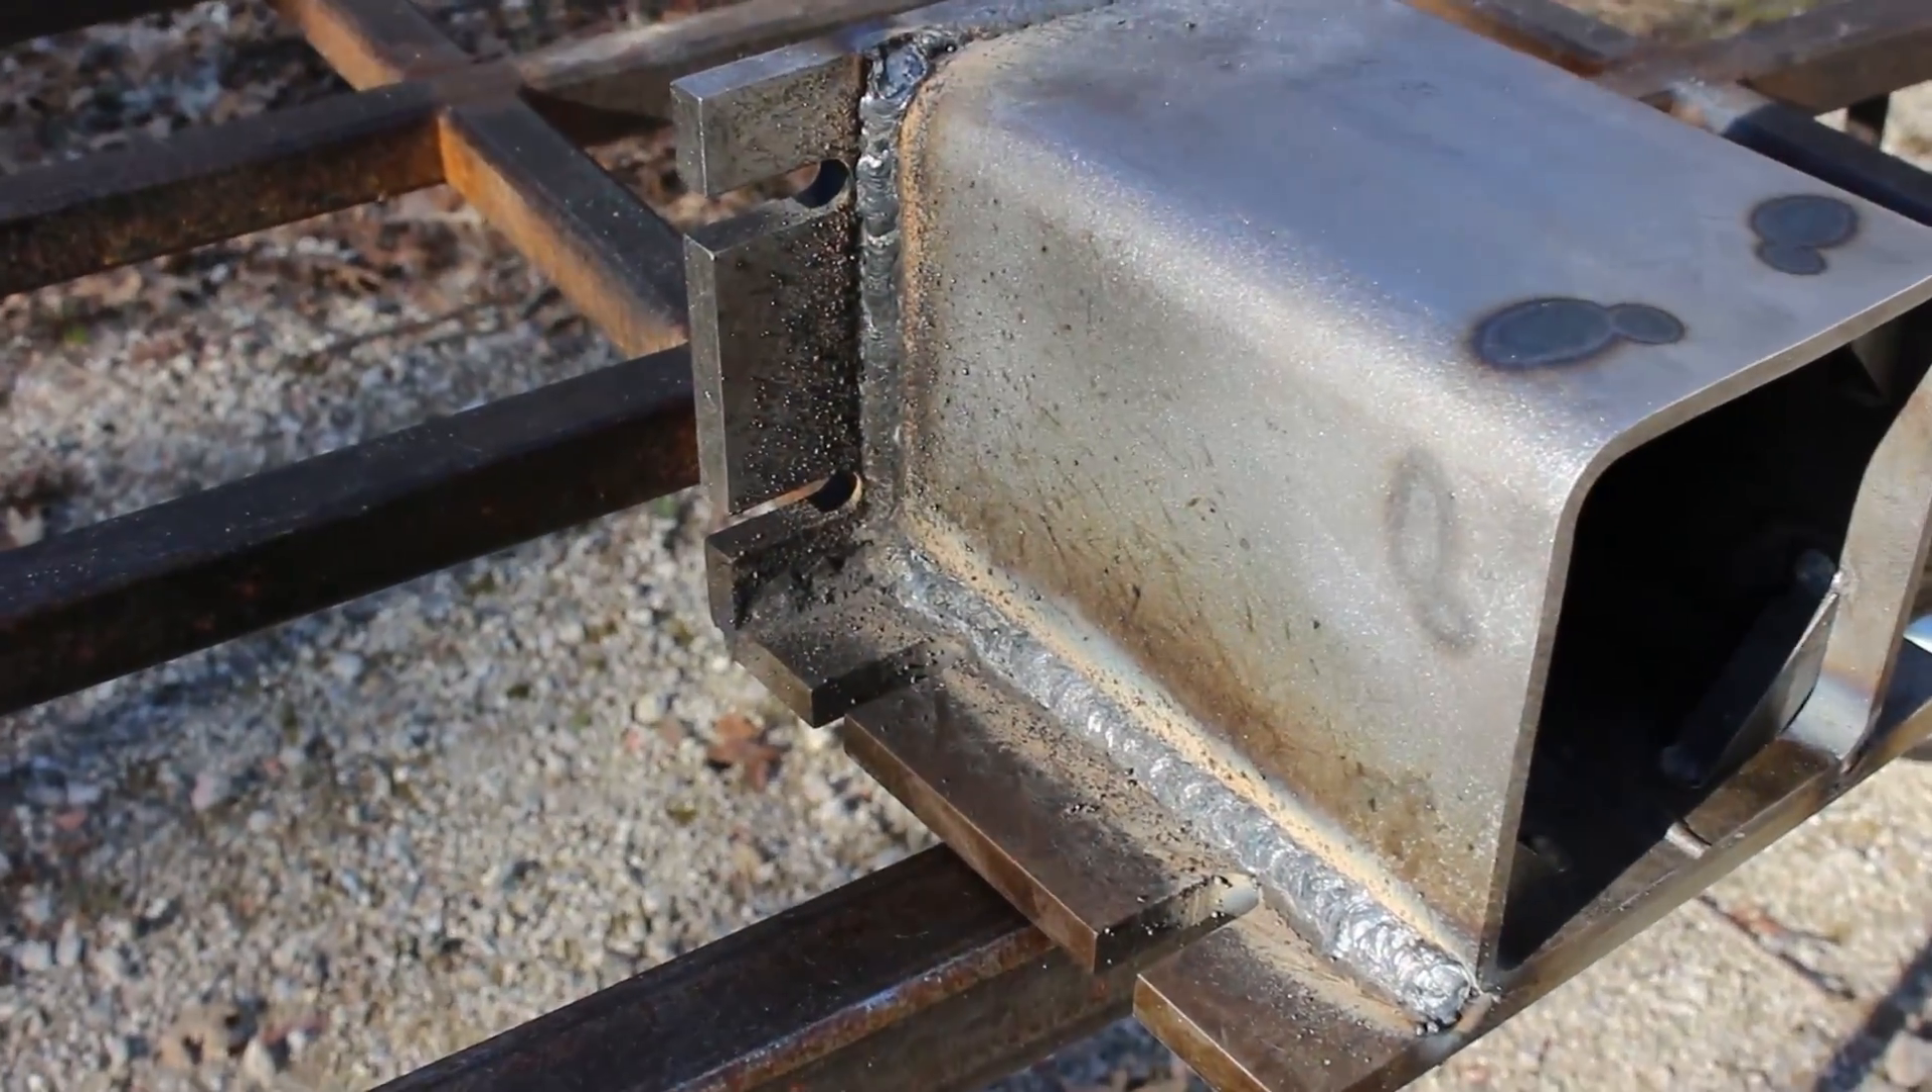Then I went back and welded all of the seams in several passes.